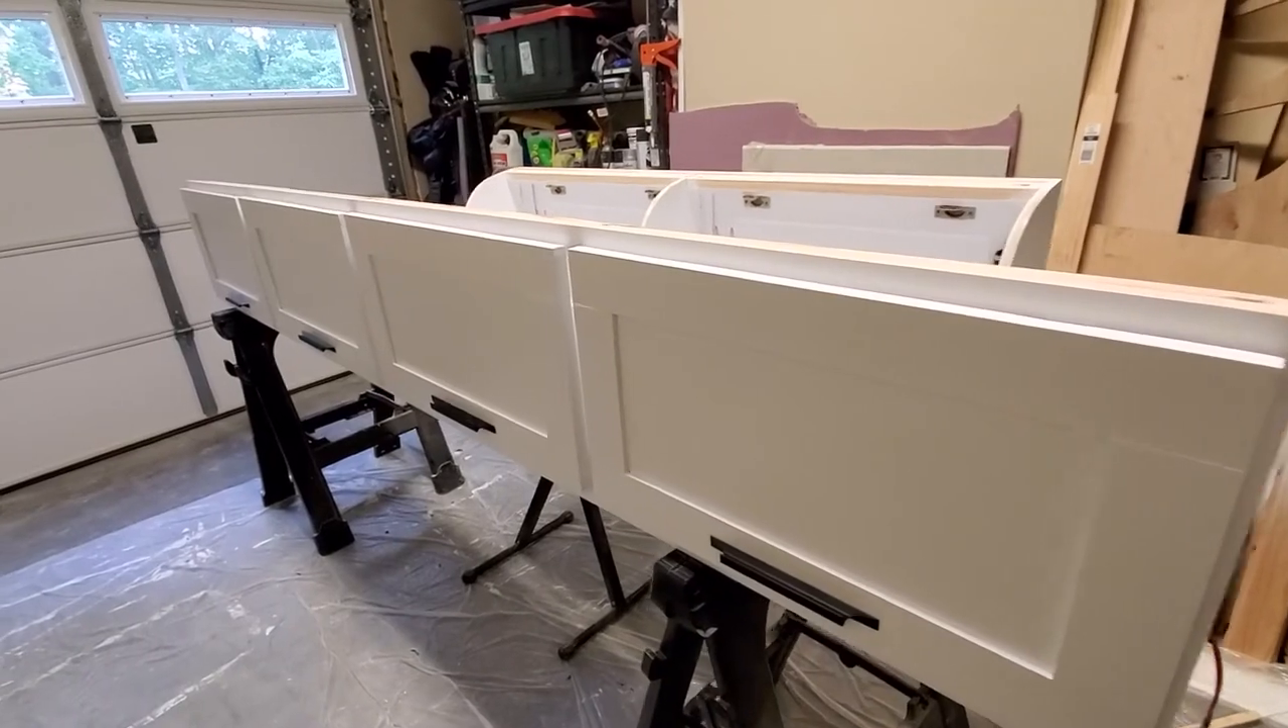Here's the final product with everything painted all the hardware mounted.